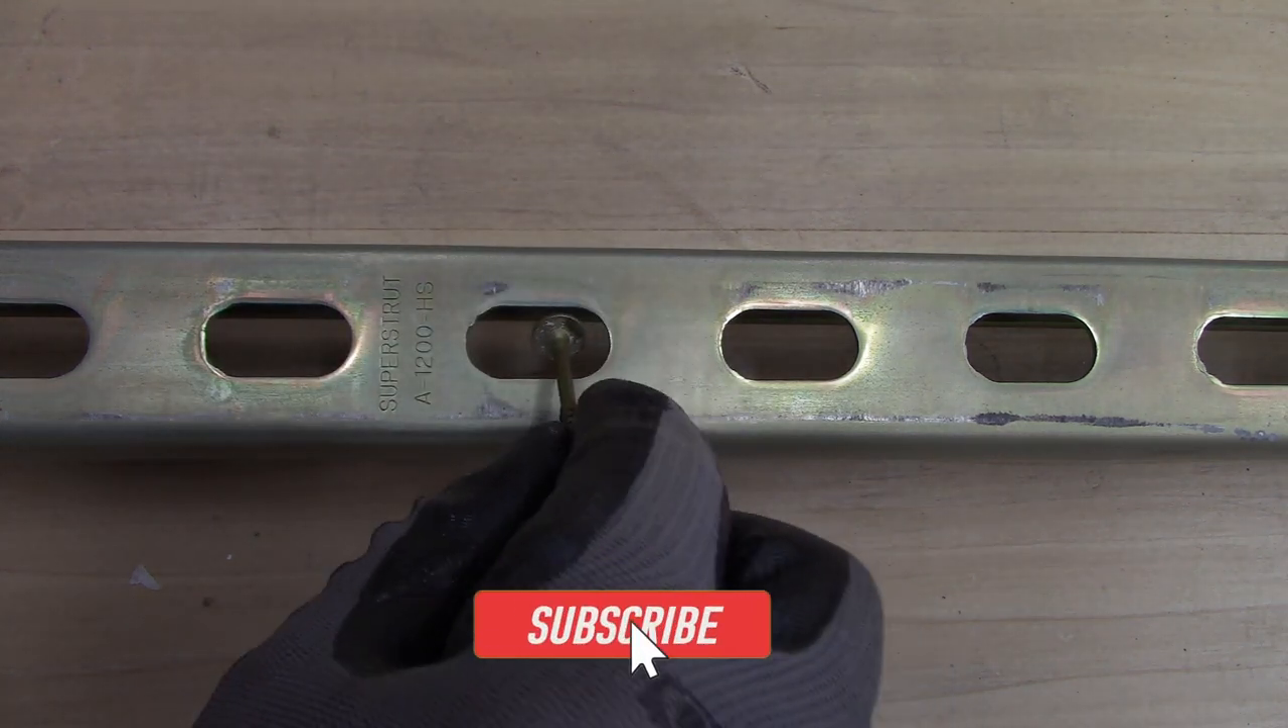The holes in the Unistrut are pretty big, and I'm going to be using these cabinet screws to attach it to the ceiling. And even though they have a washer head, it's still too small for the holes.